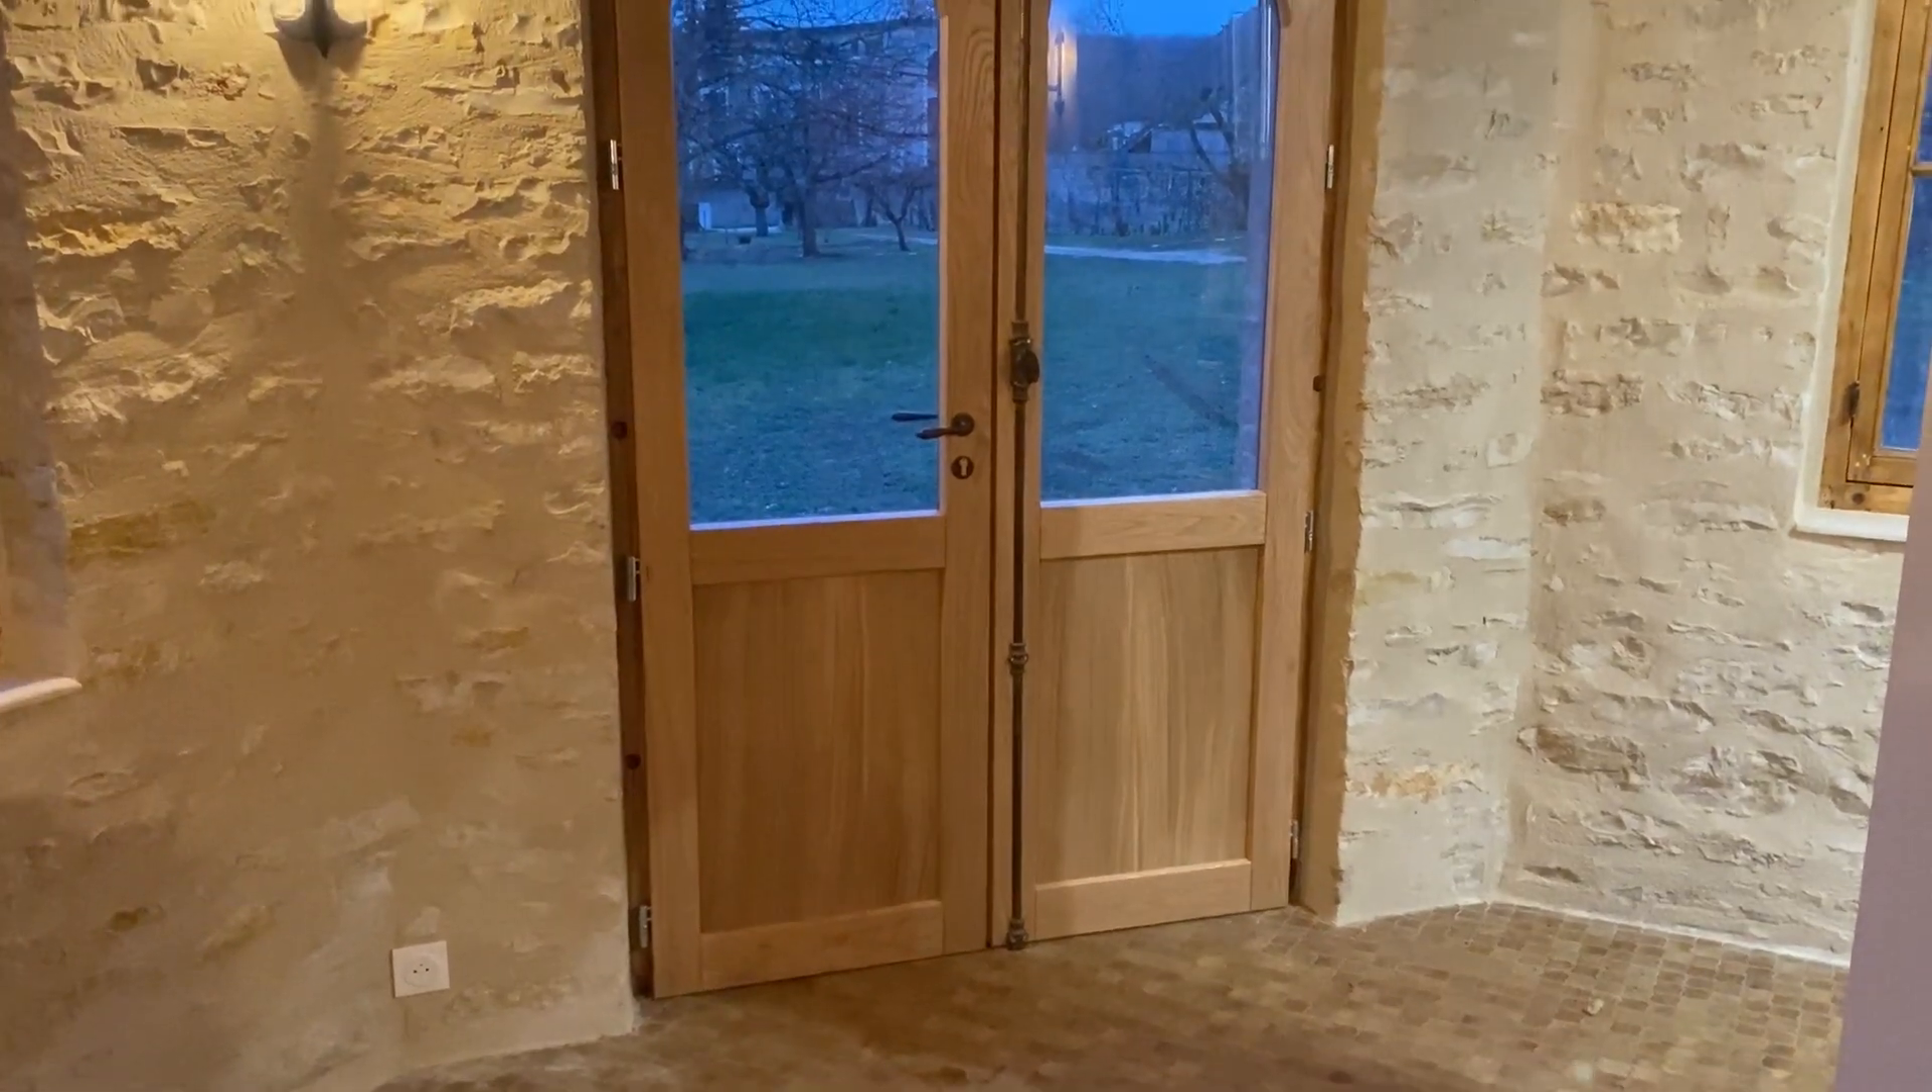Et voilà, le résultat, une fois la porte posée.